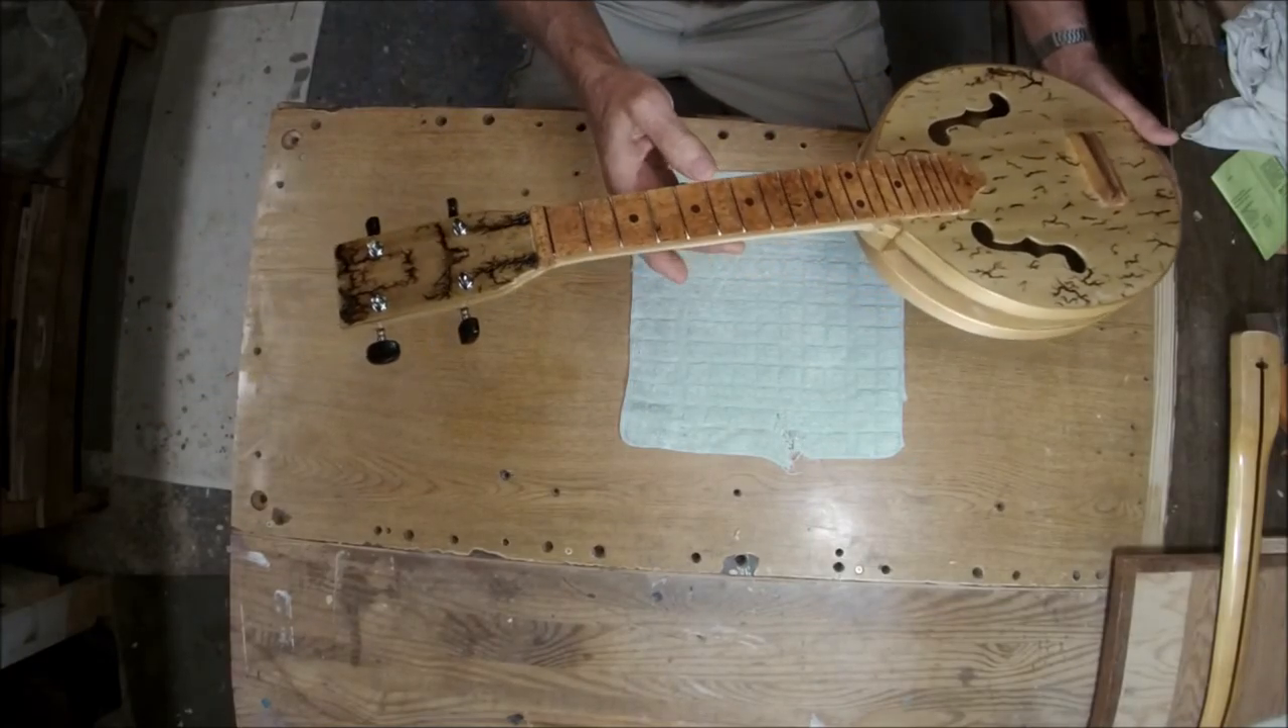And the Machine heads Are on.